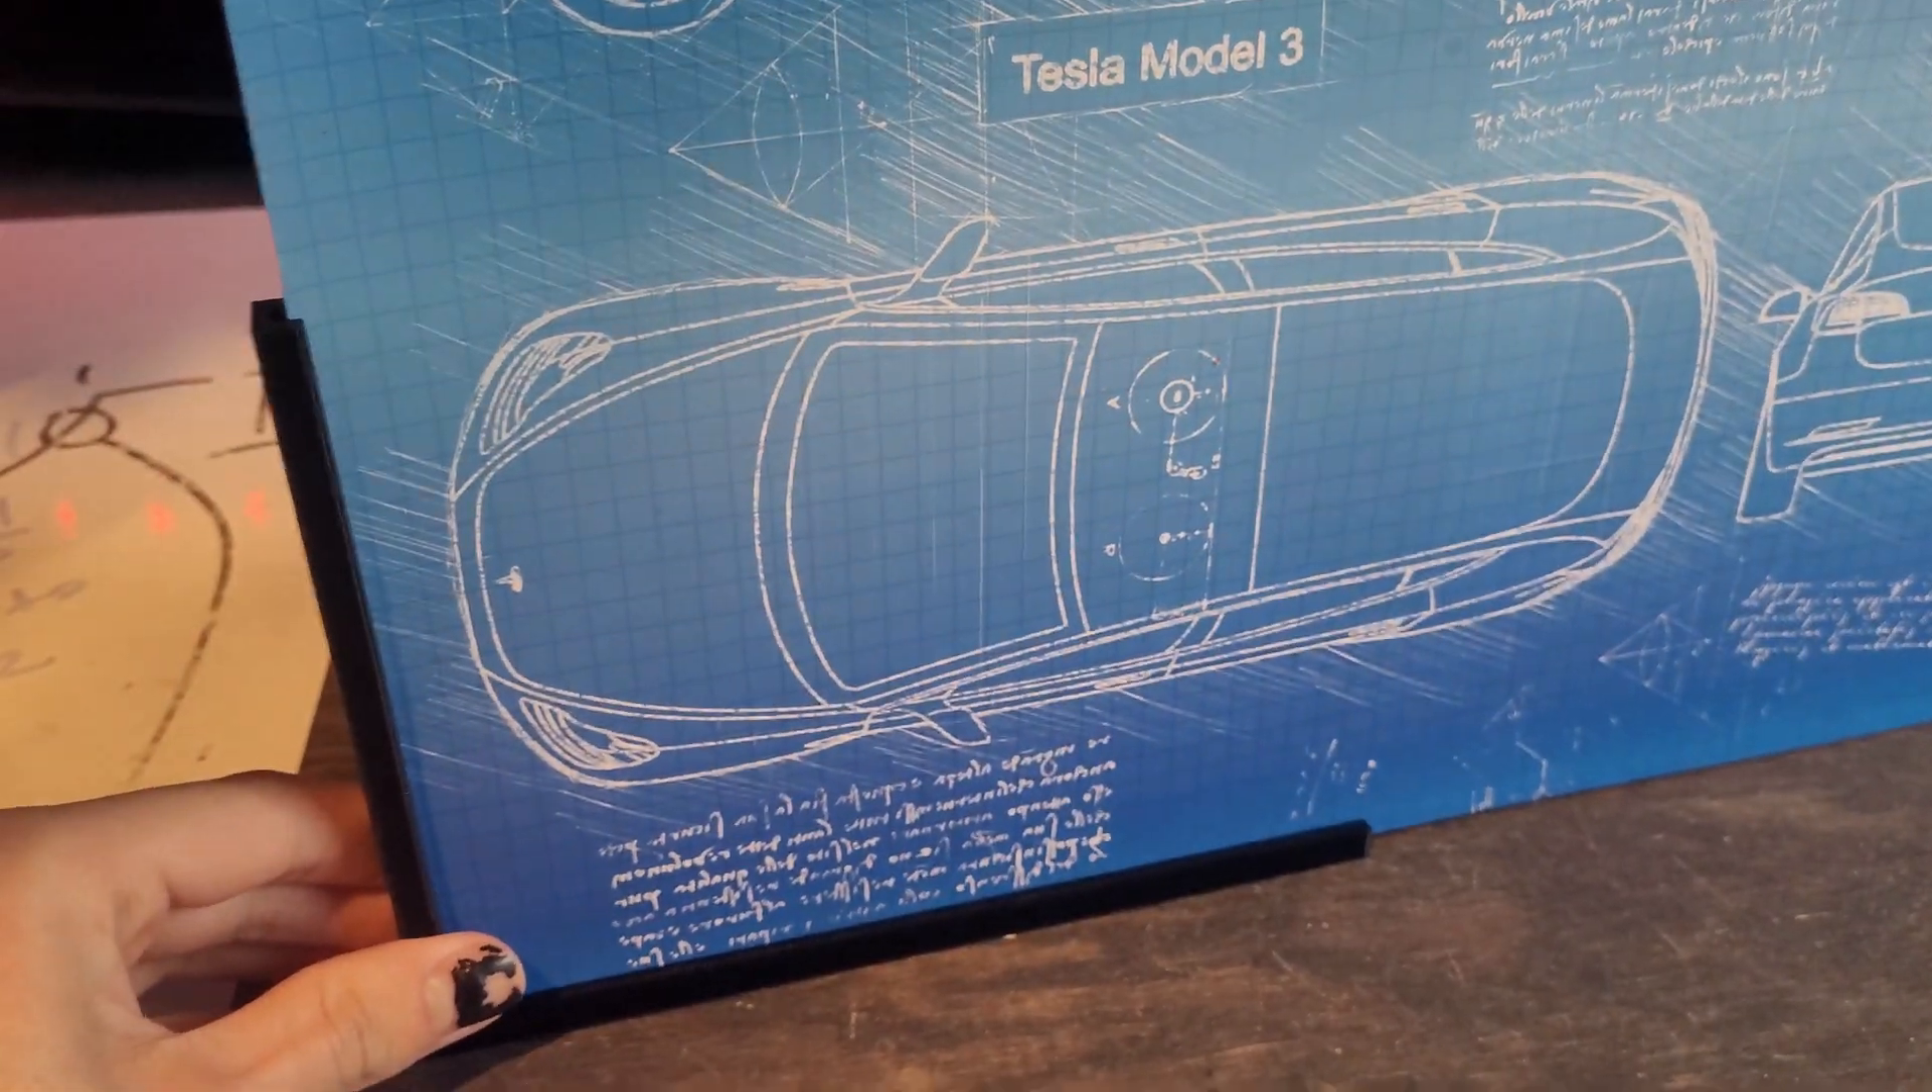And next we slide the picture in, and it fits in perfect.